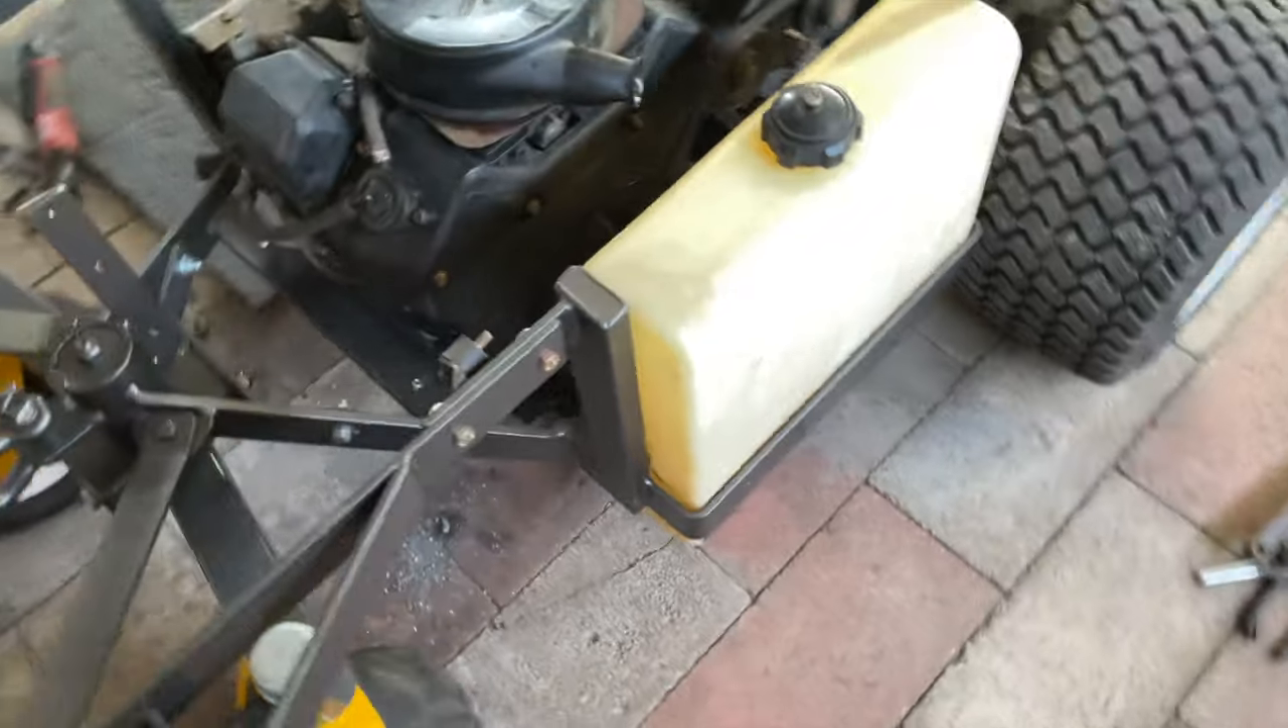Got the frame all bolted in.